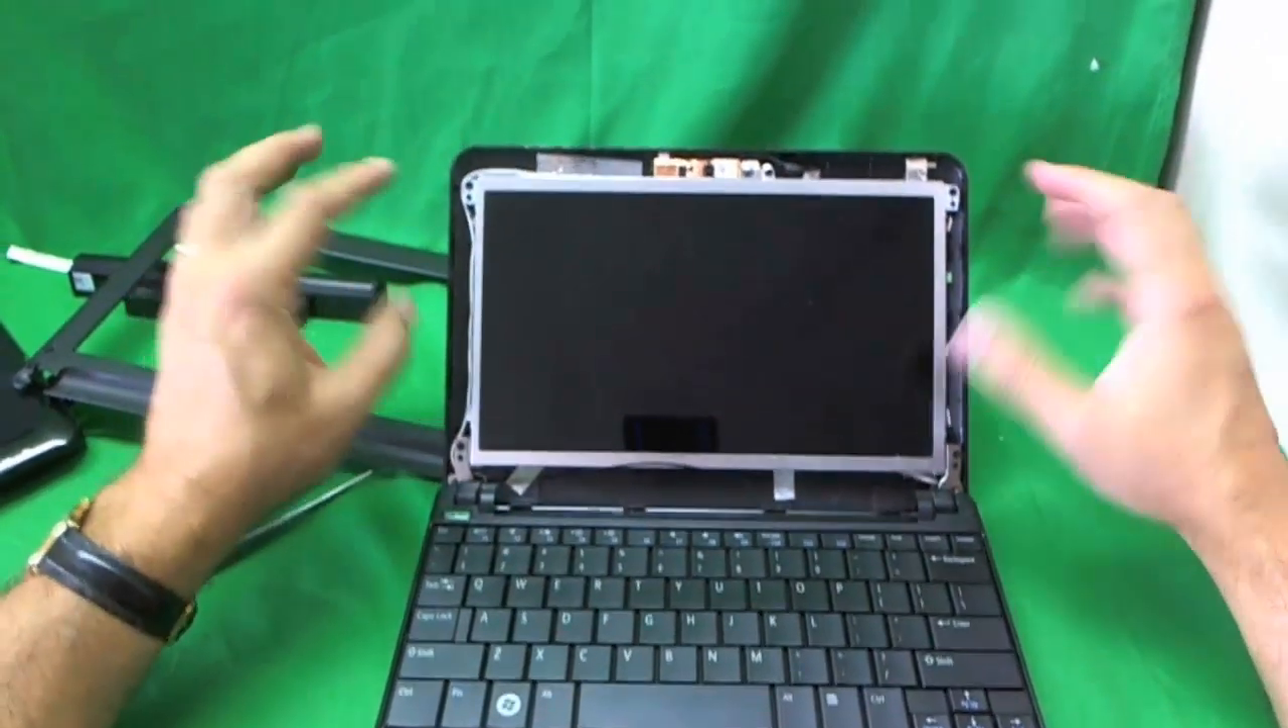Next we see the screen exposed.